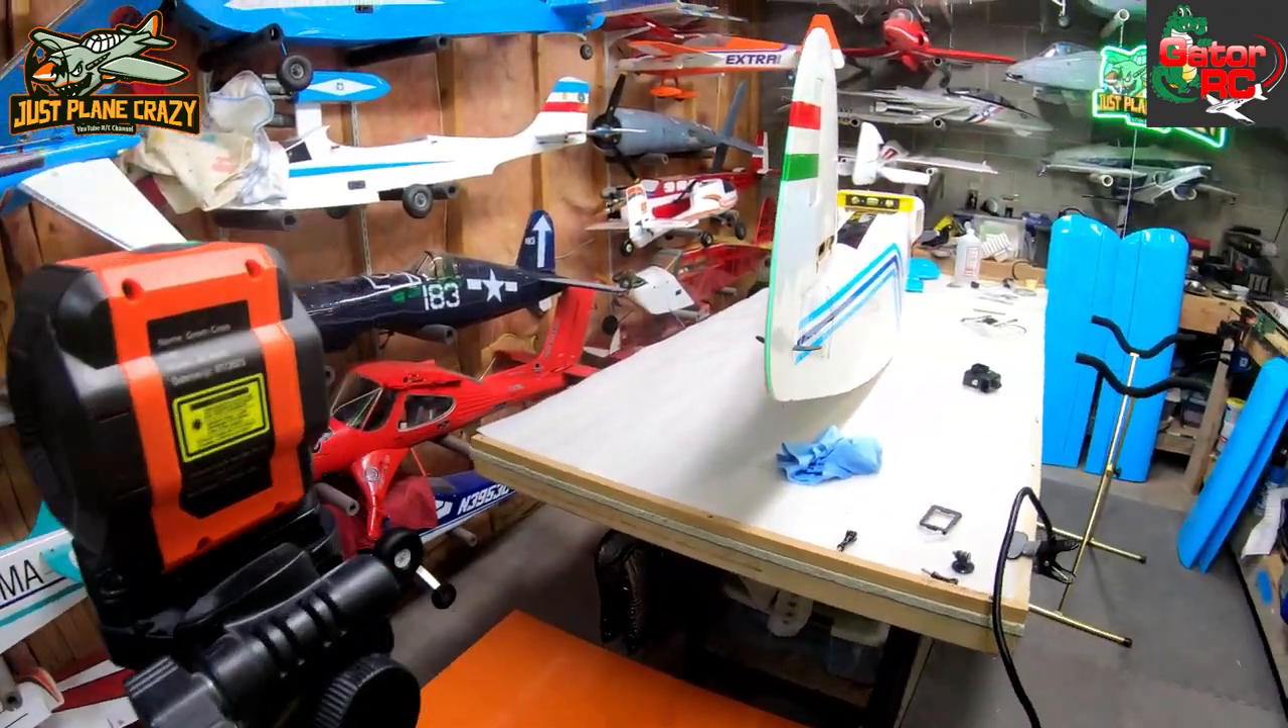Number one, we got the laser, the leveling laser mounted on the stand.